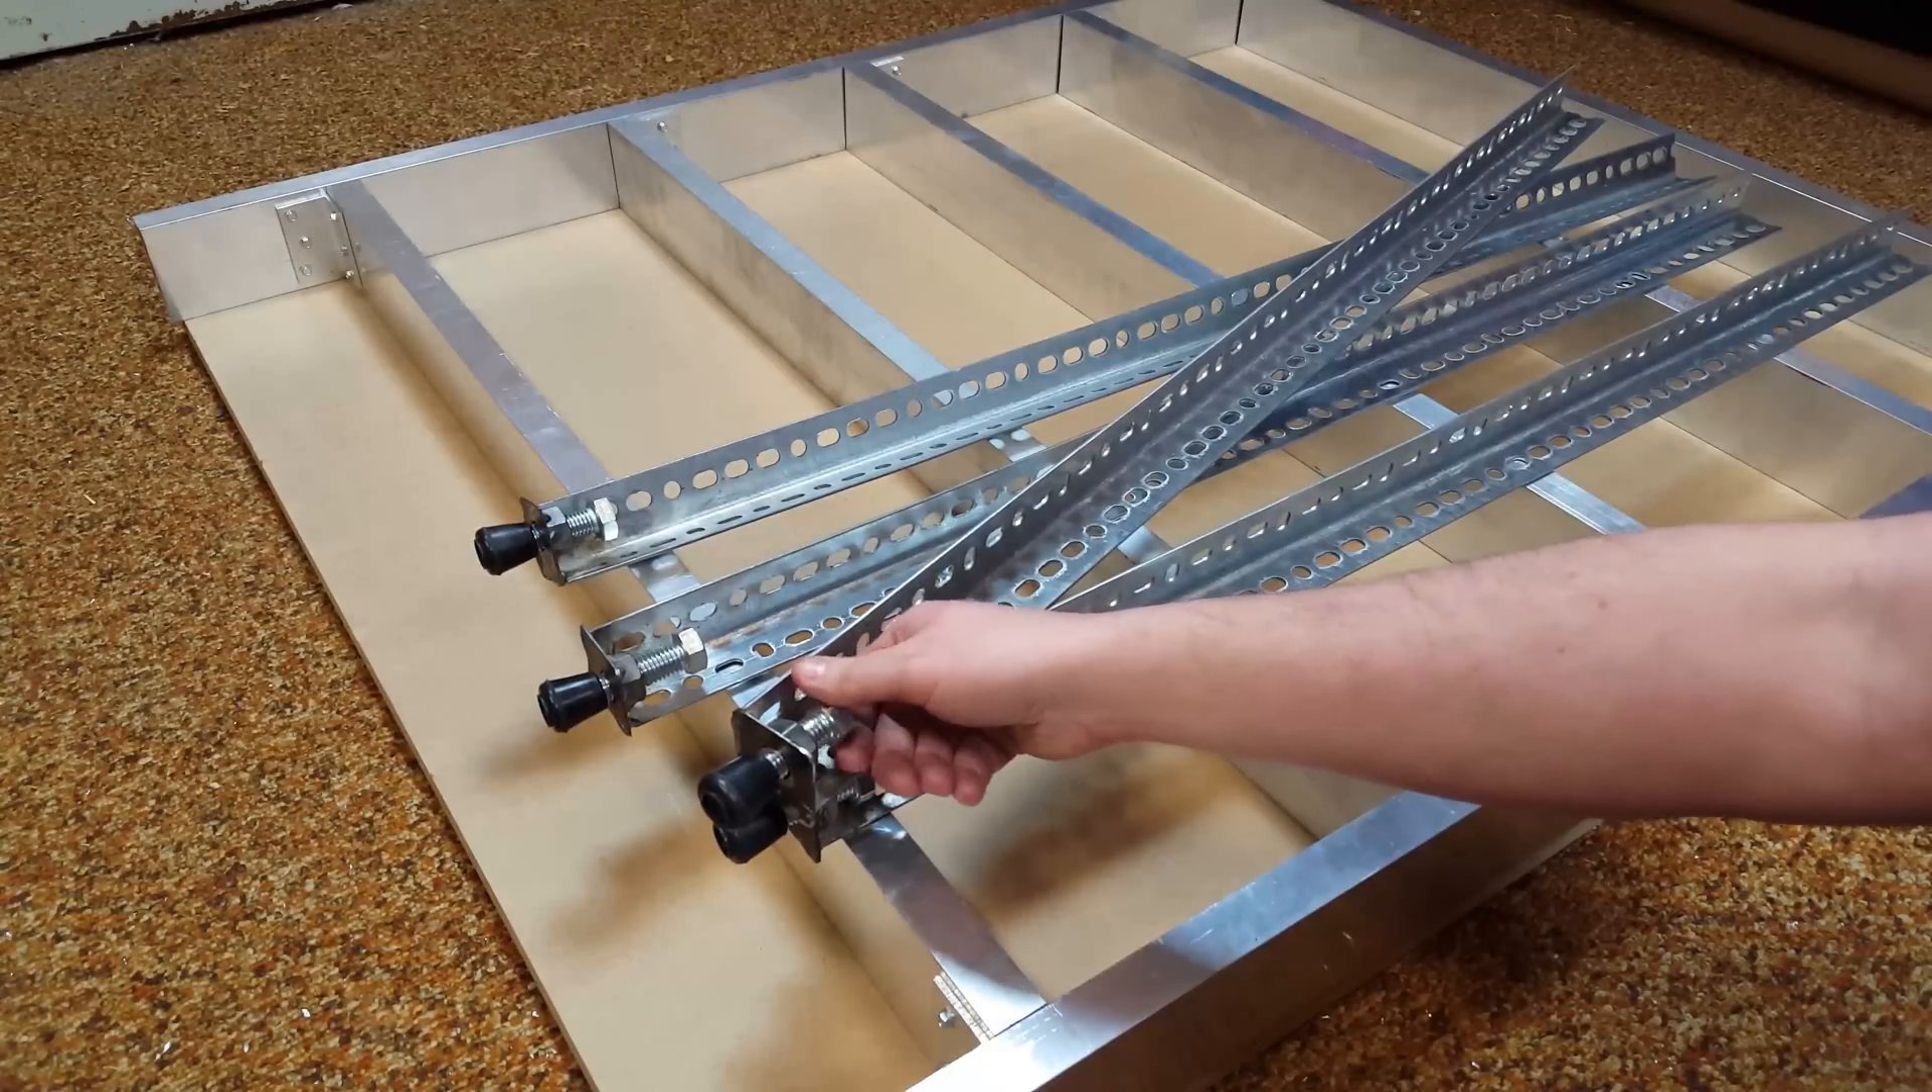What I've done to it is I've welded little pieces of steel on the bottoms here like this and then tacked in a bolt that is basically going to work as a leveler.